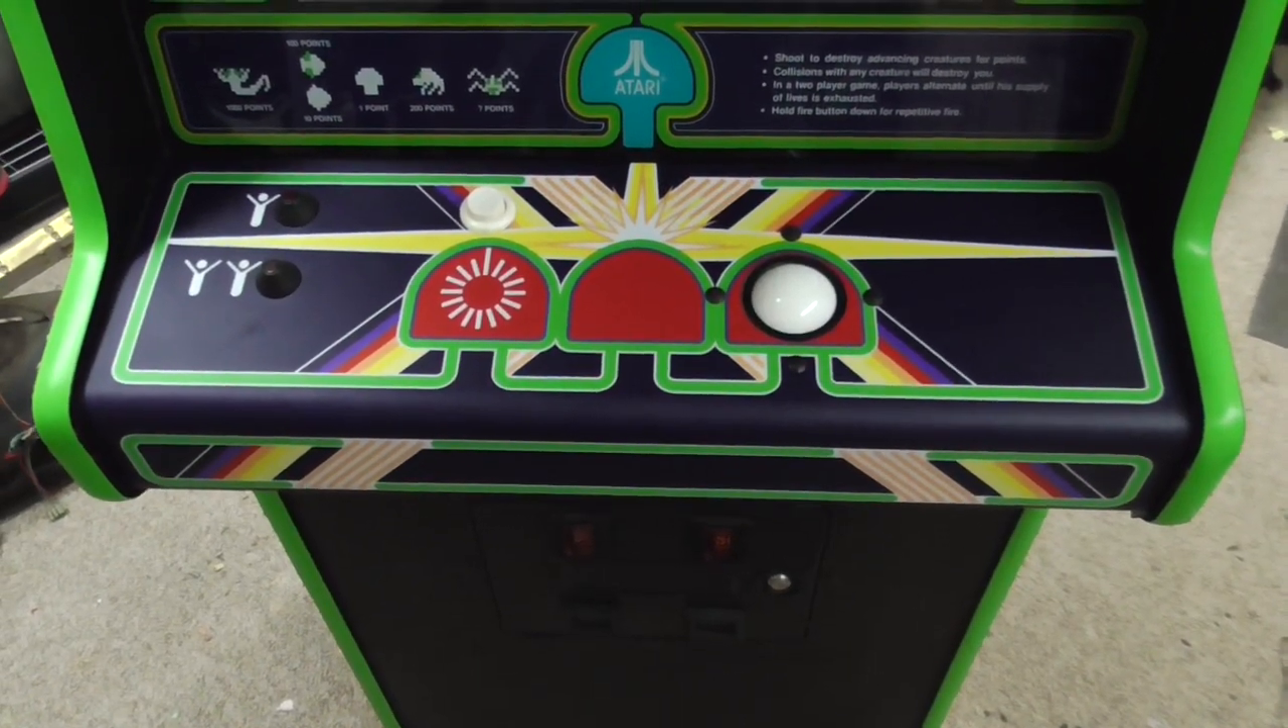I went ahead and put the control panel back on. I didn't film putting the overlay on because it's kind of tricky getting them on straight.